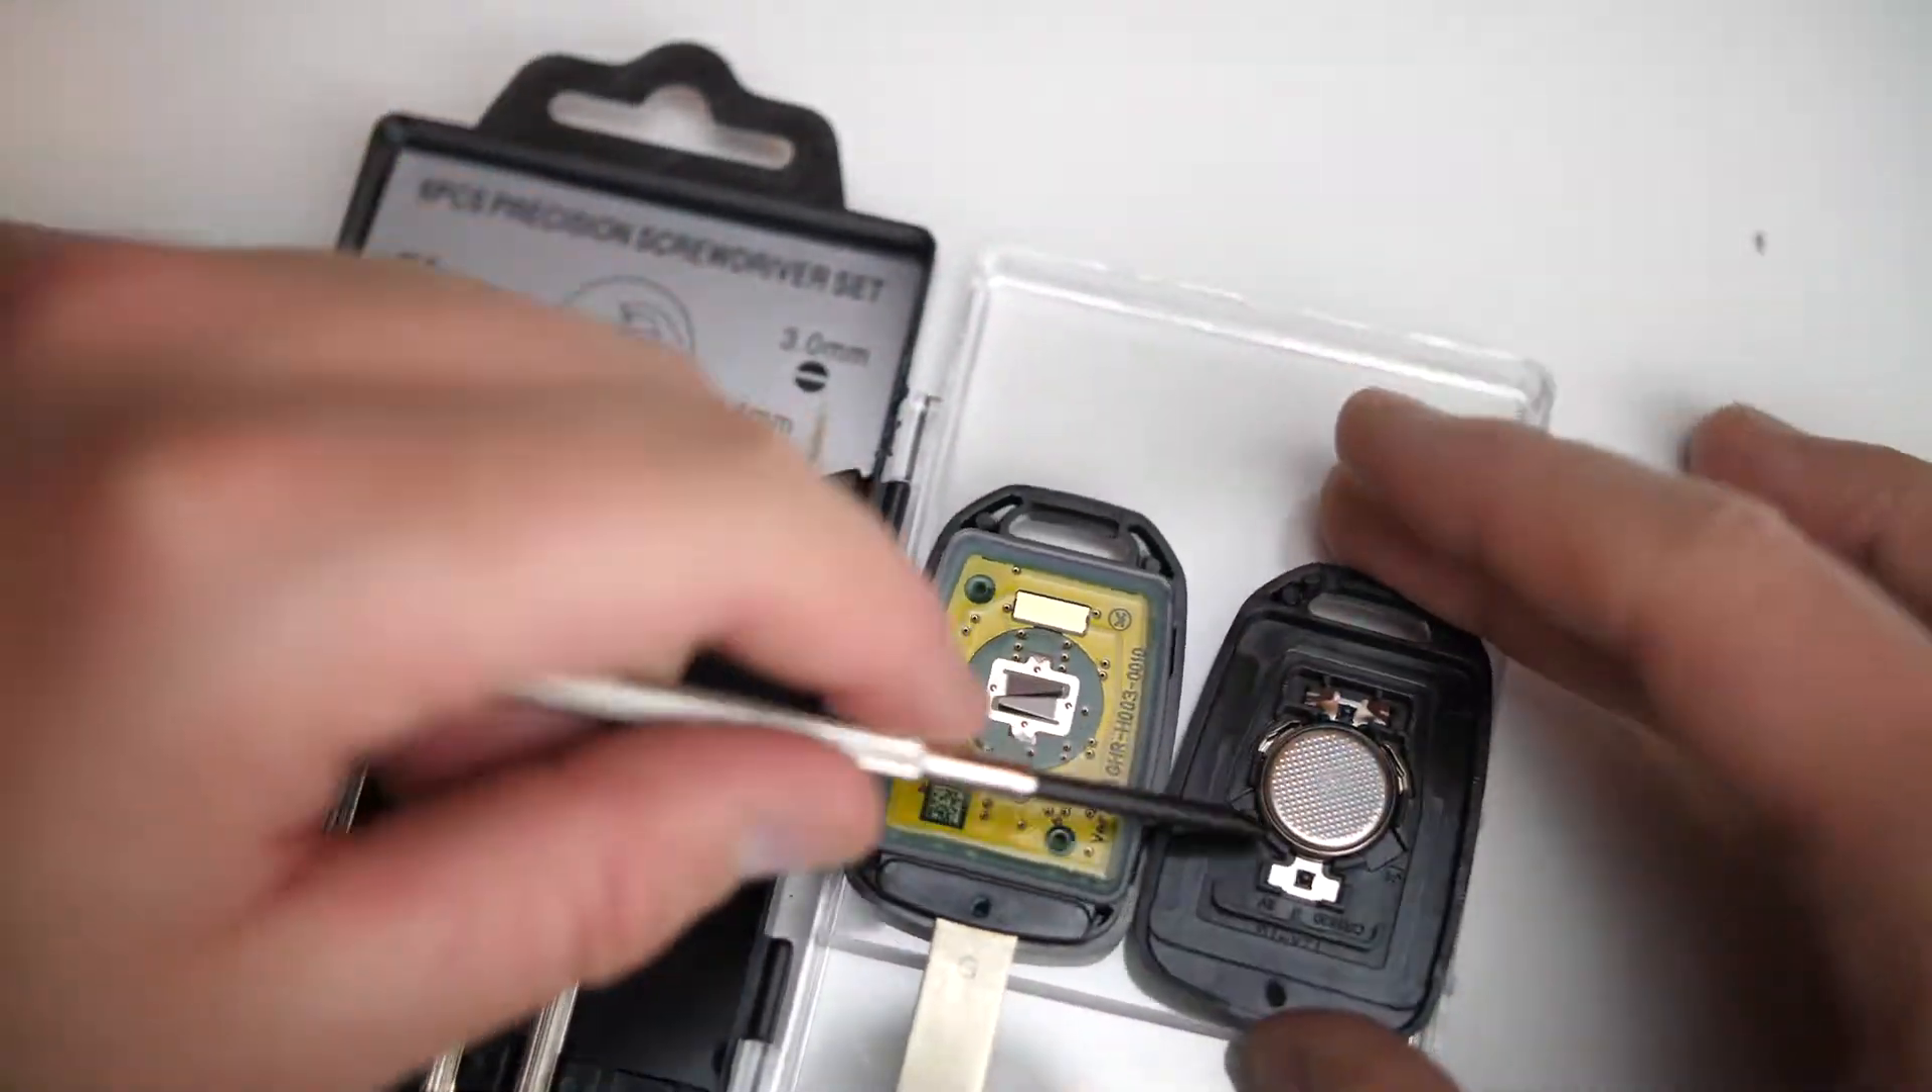Now, once we've got the backing off, you can see we have access to the internal coin battery.